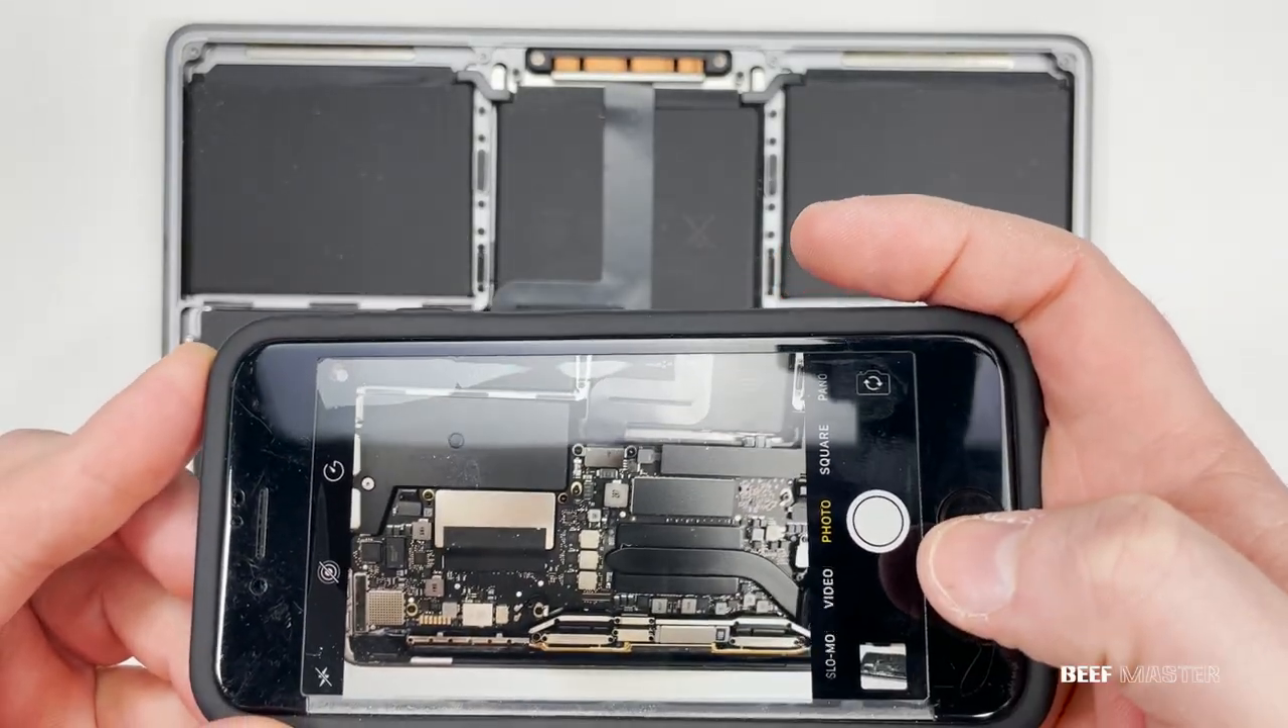With the back panel off we can now see the internals of the MacBook.